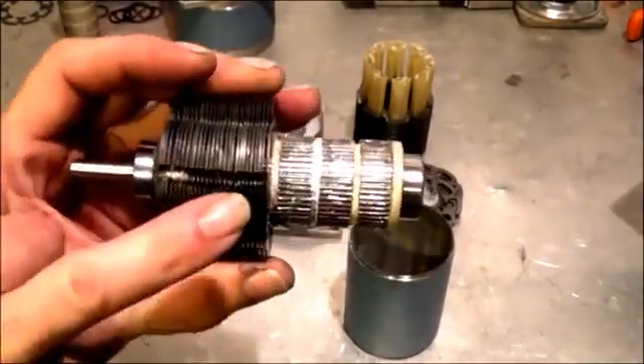I've got all the laminates now stacked halfway down the inner rotor ready to go.